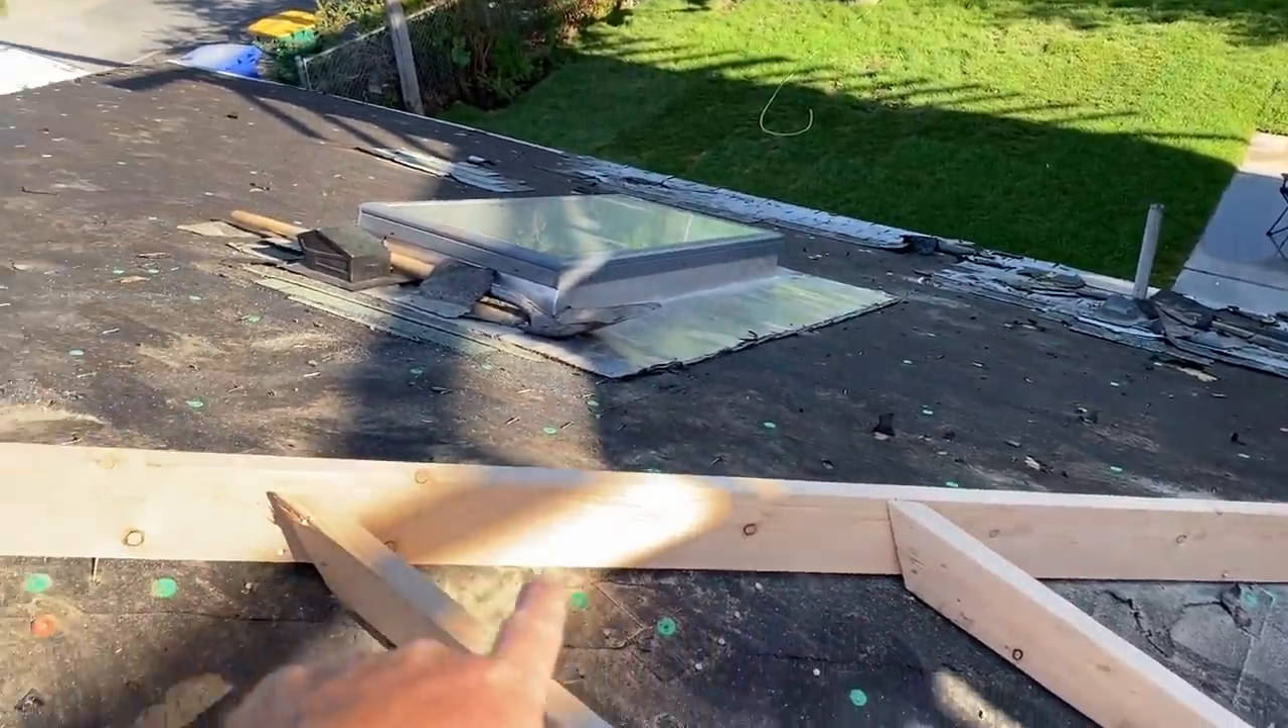We've got a few more shingles down on this side here that need cleaned up.